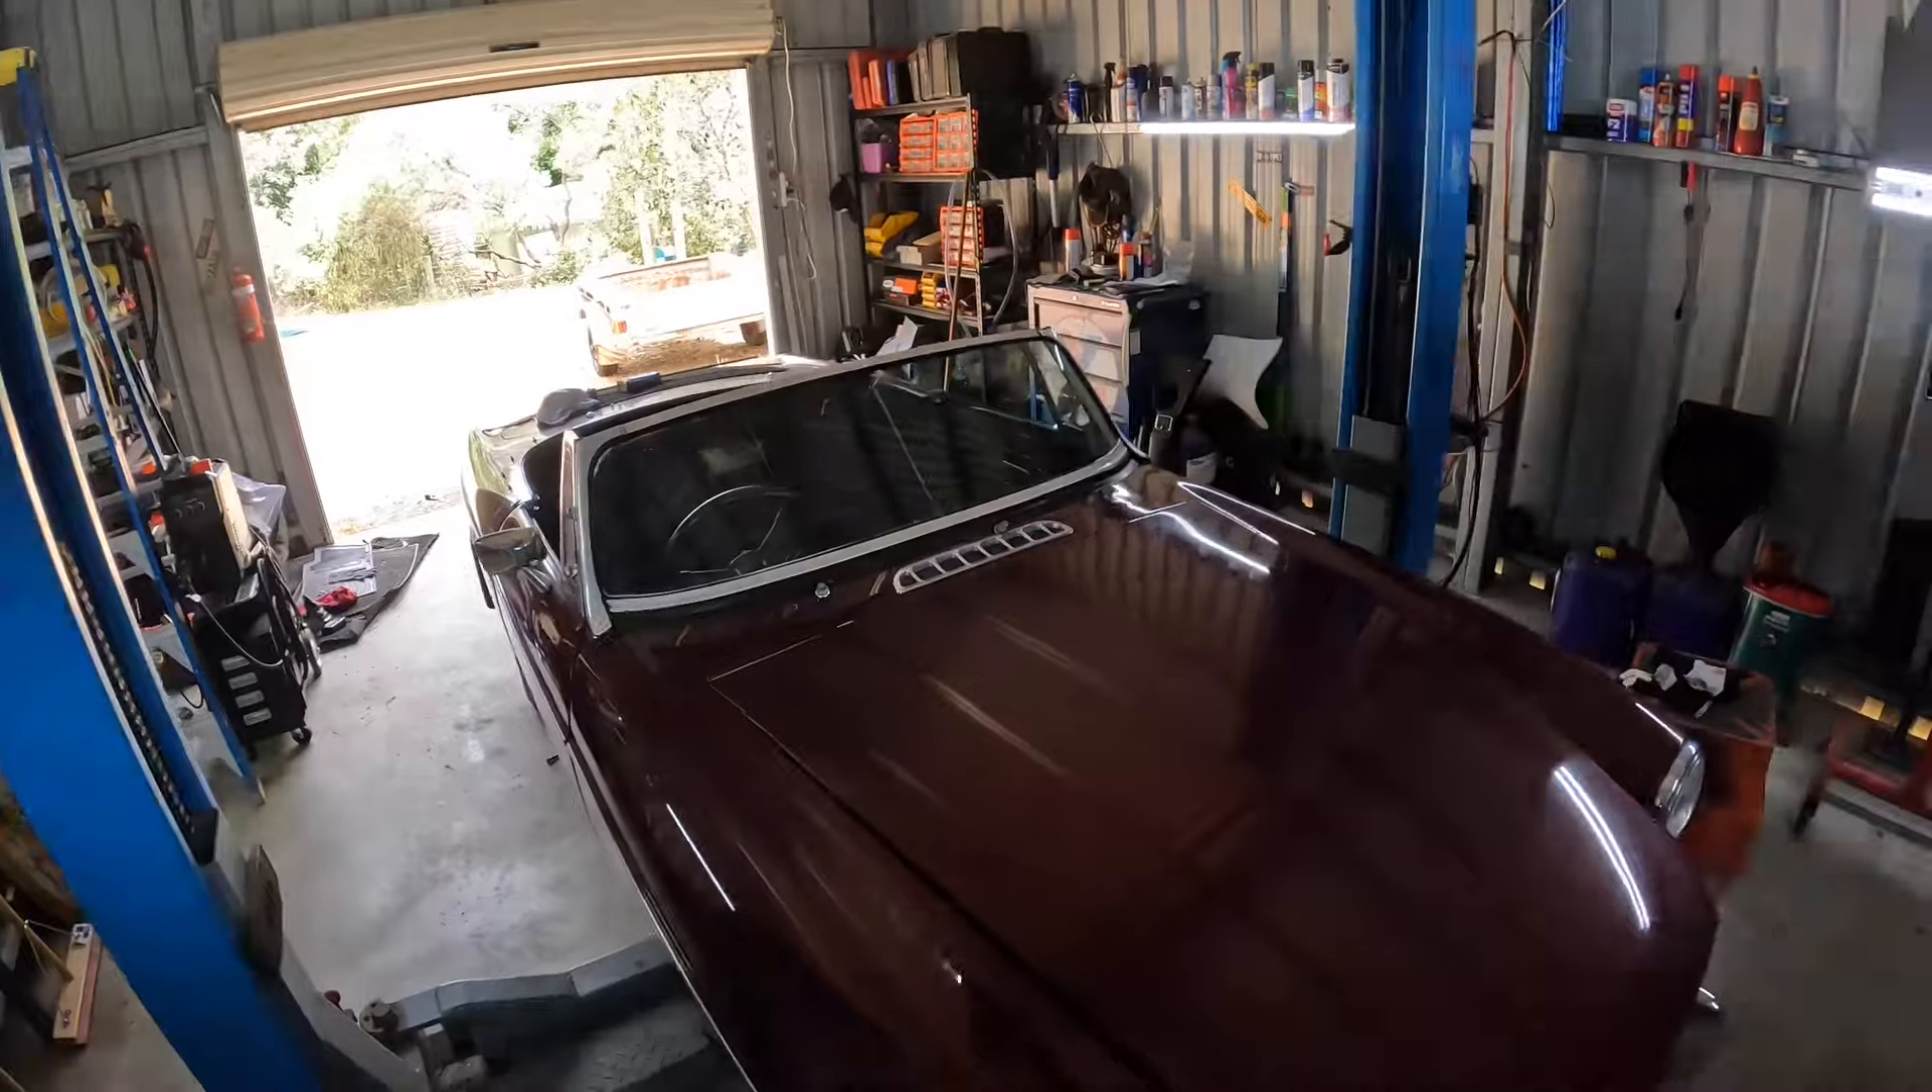The right -hand drive windscreen has now been installed.